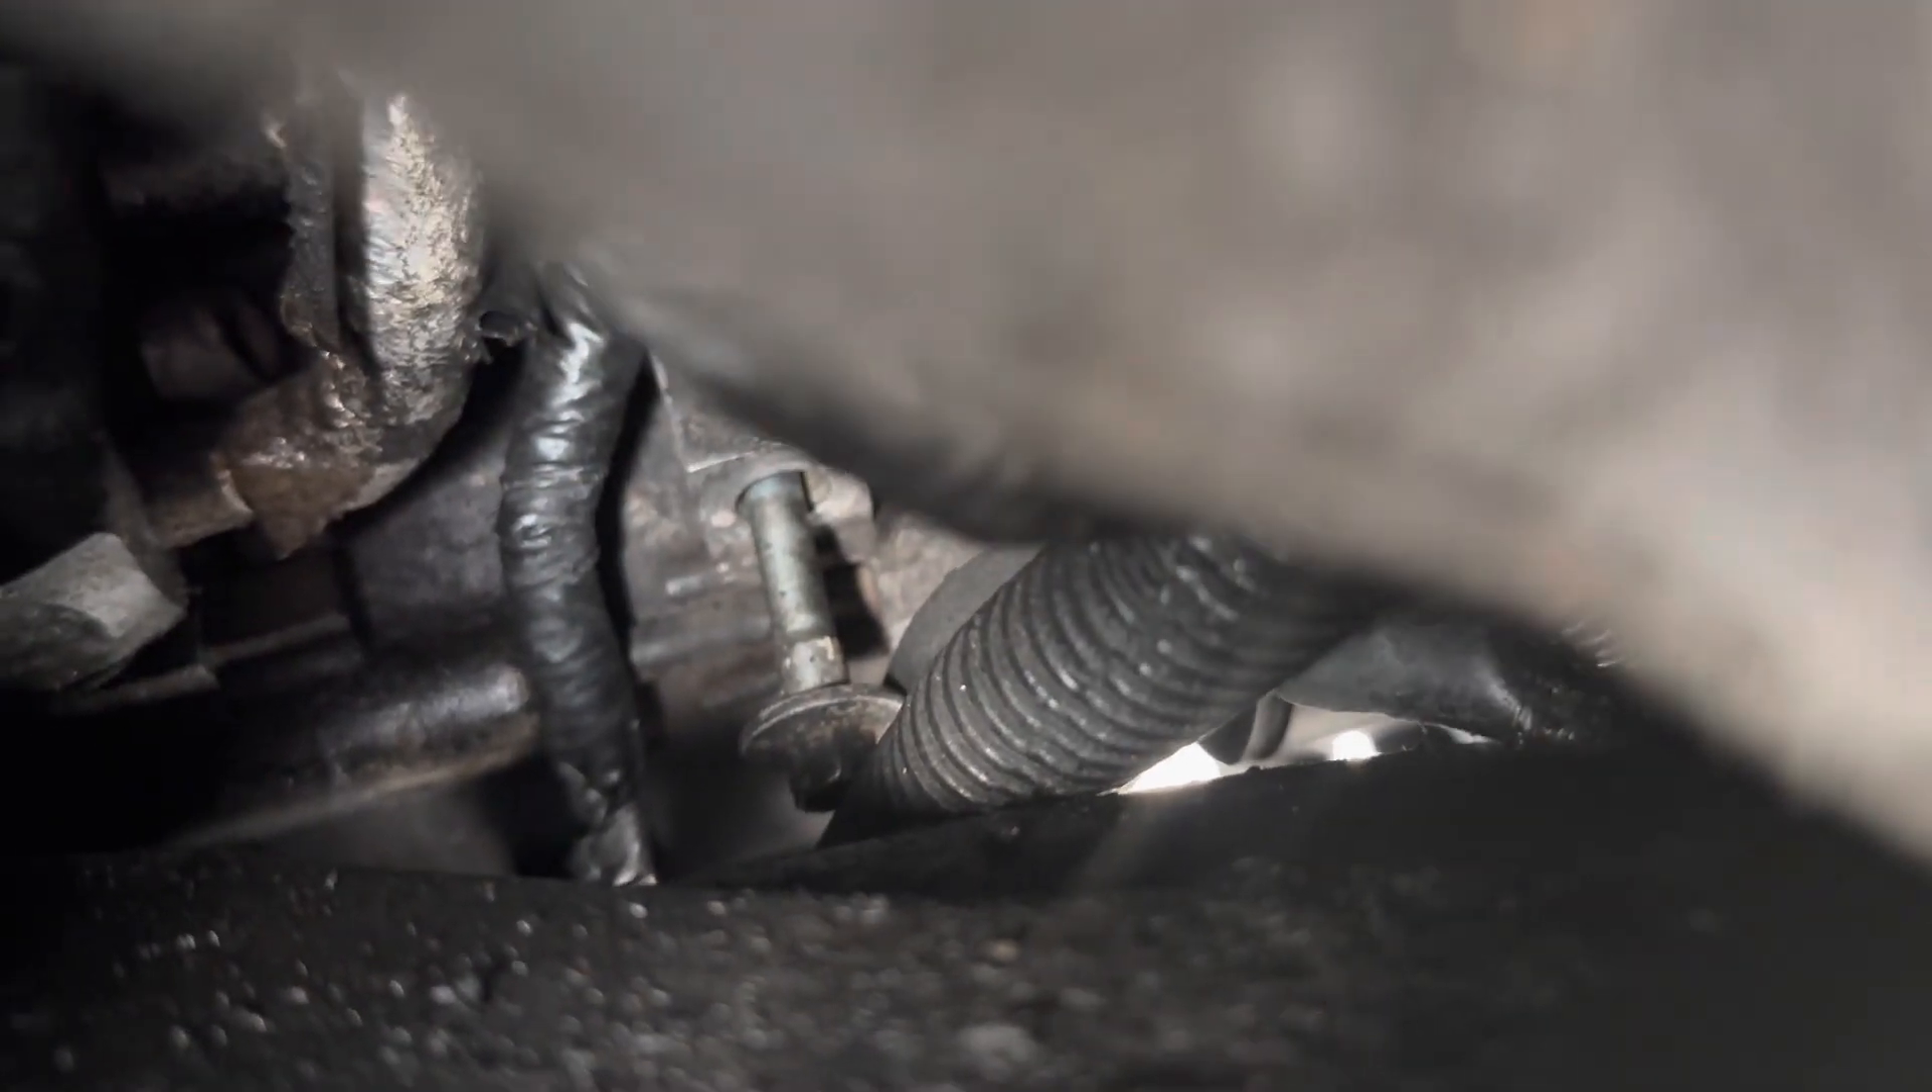Can you see that bolt hanging out right there? Yeah. That shouldn't be hanging out.